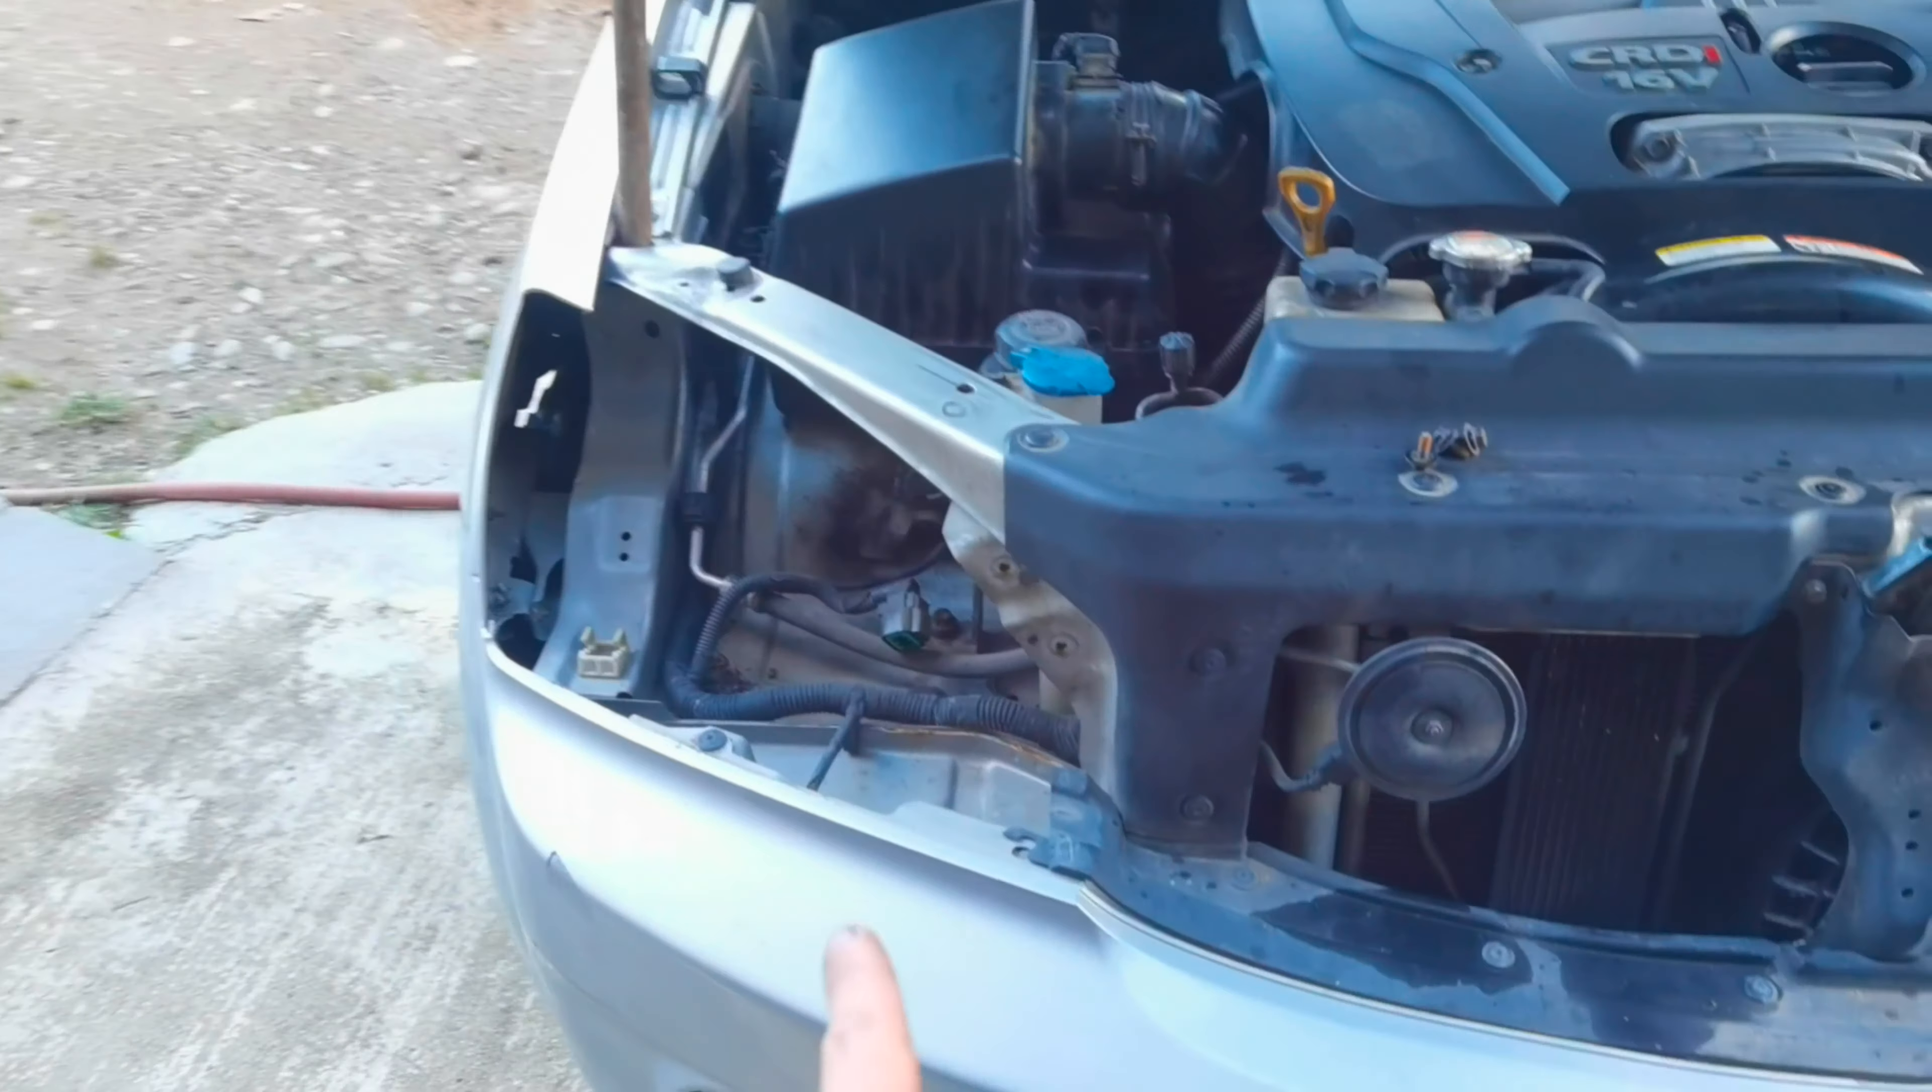So as you can see, I already removed the headlights from the right side from the passenger position and the headlight on this car it's only mounted with three screws and one plastic clip right underneath the headlight.